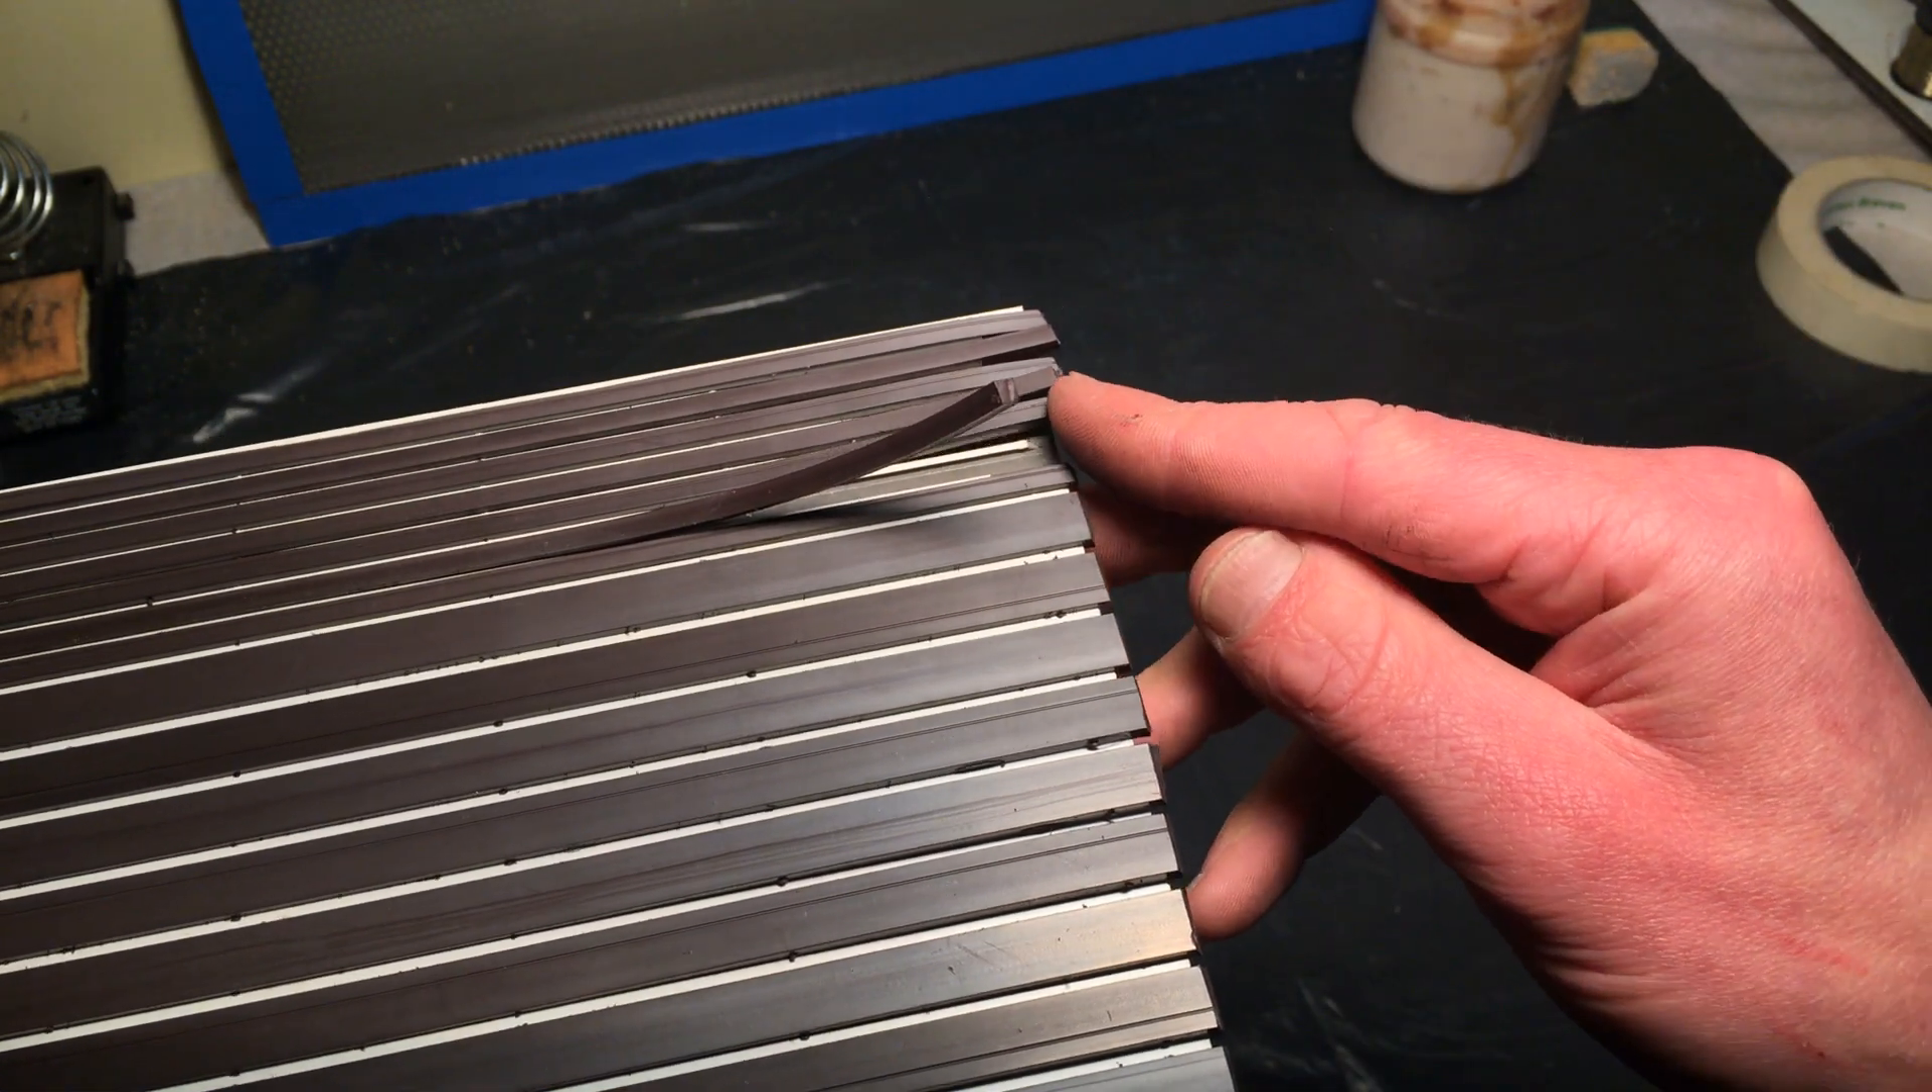And it's not sitting very nicely here. It's because I broke some of the, of these ridges.